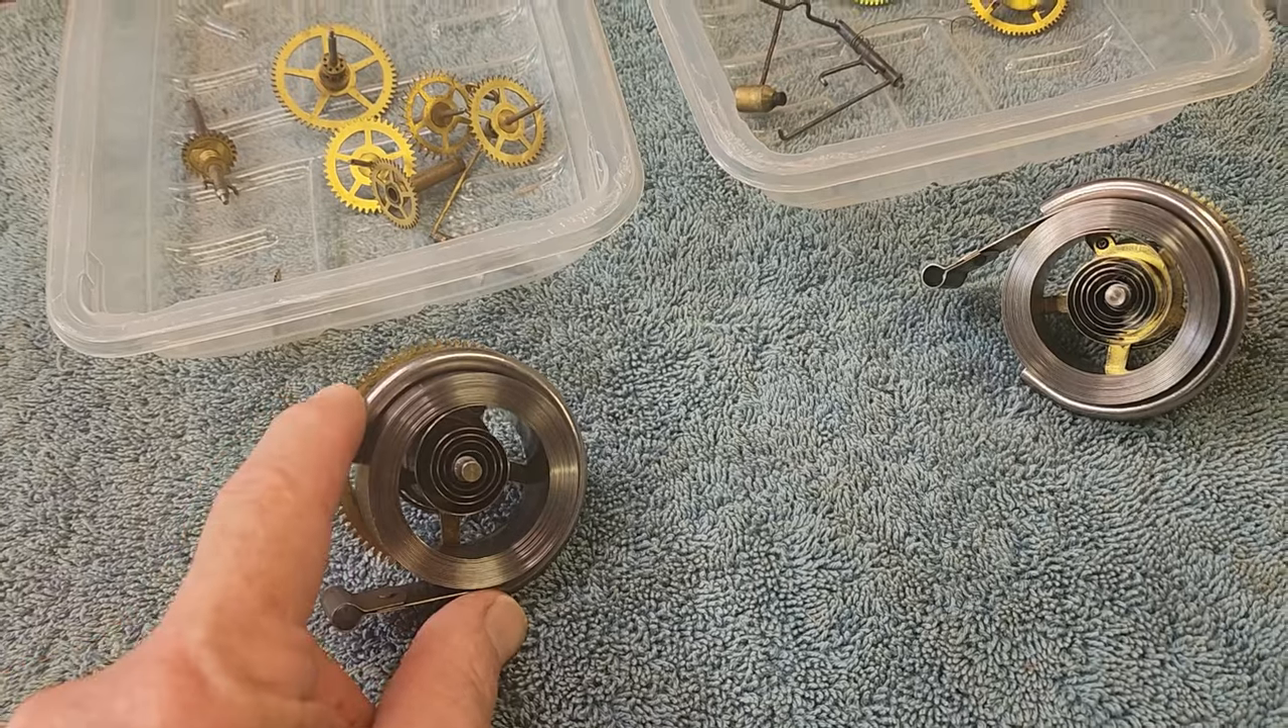So we've got both our main springs lubricated and rewound back into the retainer clamps so they're ready to assemble.